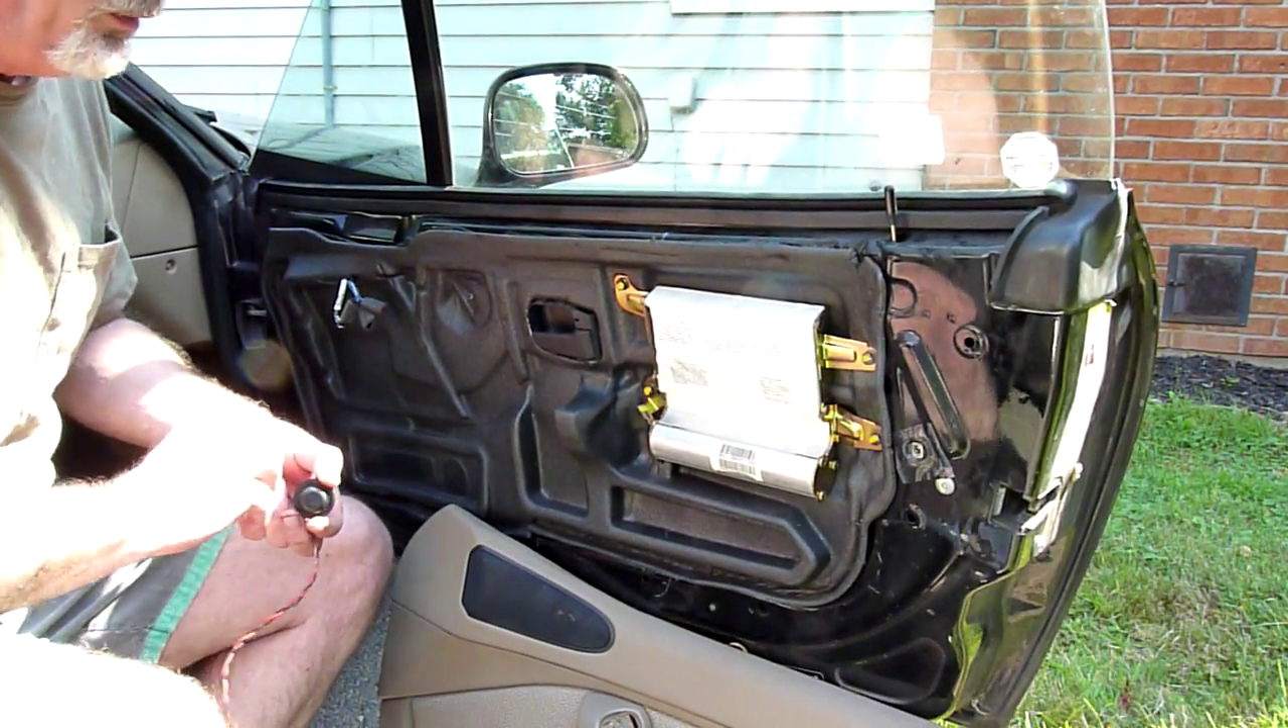What we have left to do today is put the door panel back on.